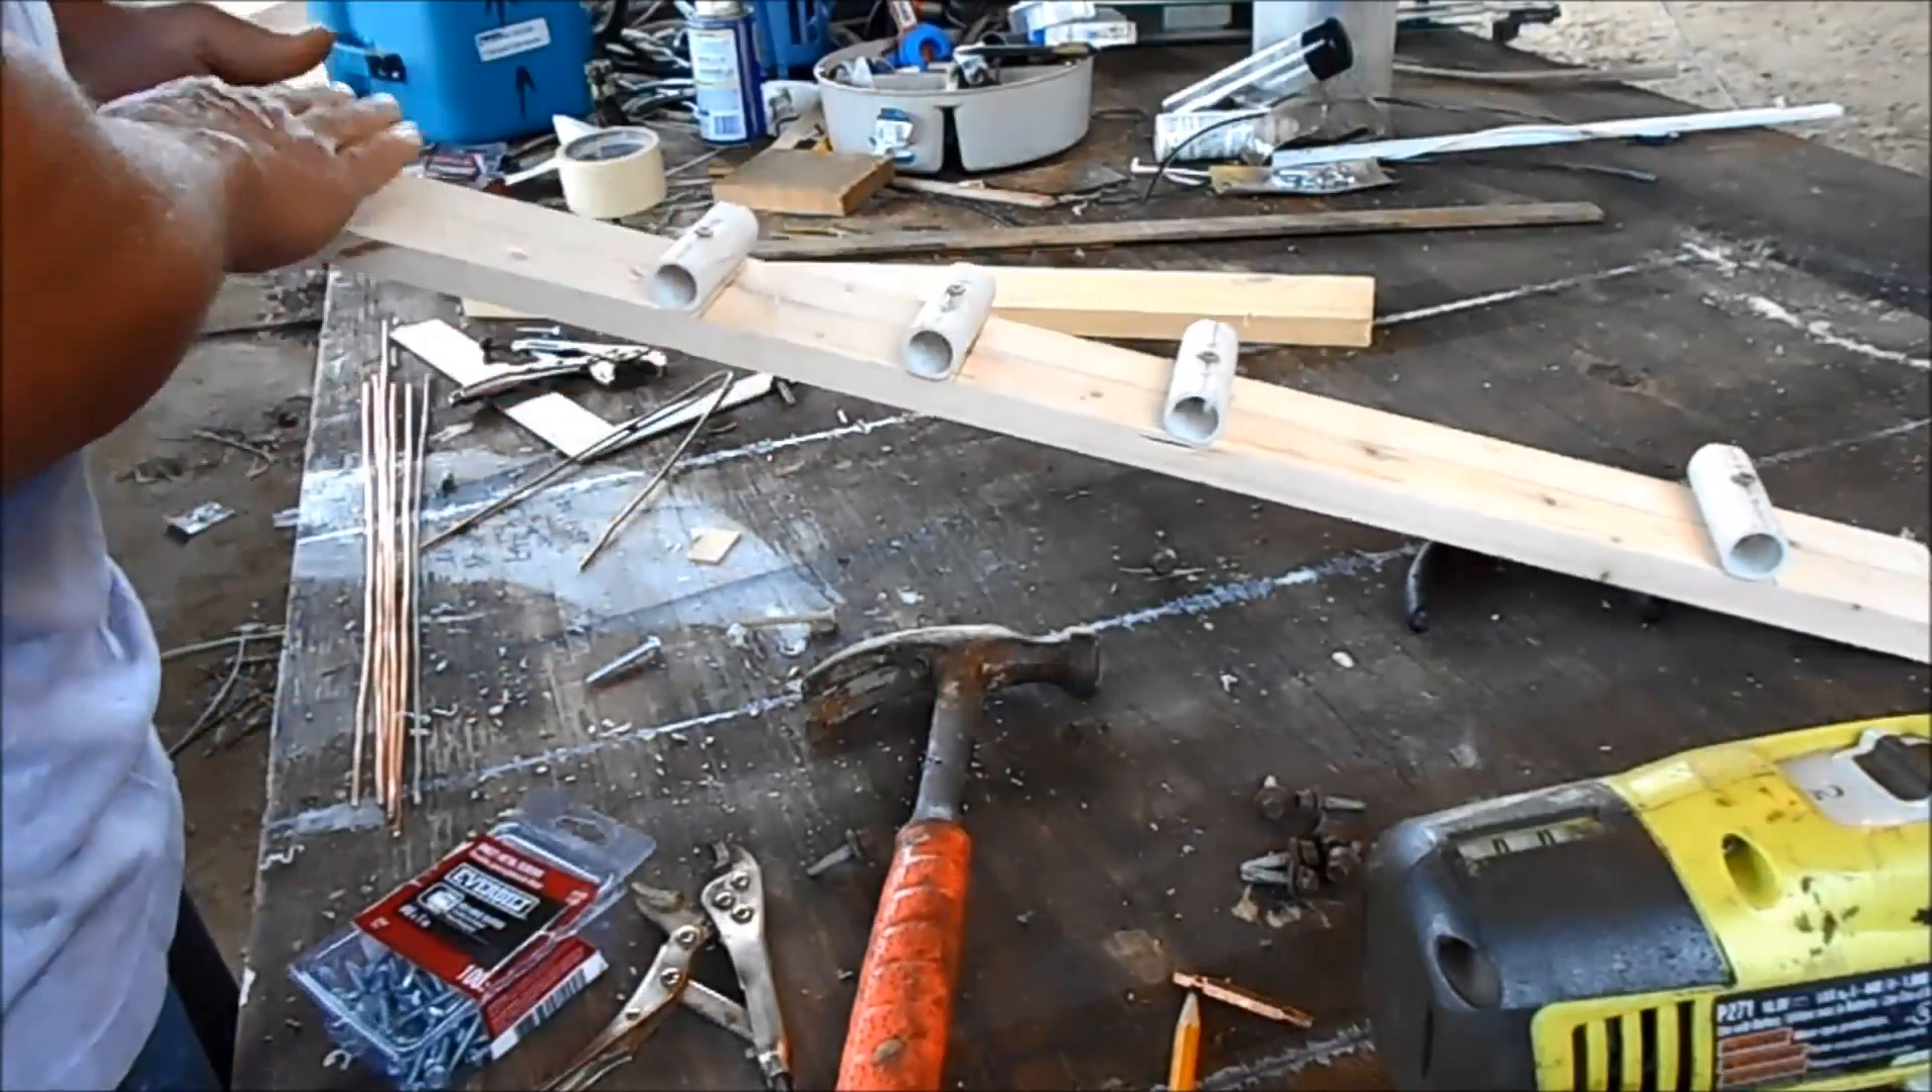I've got all my pieces on.